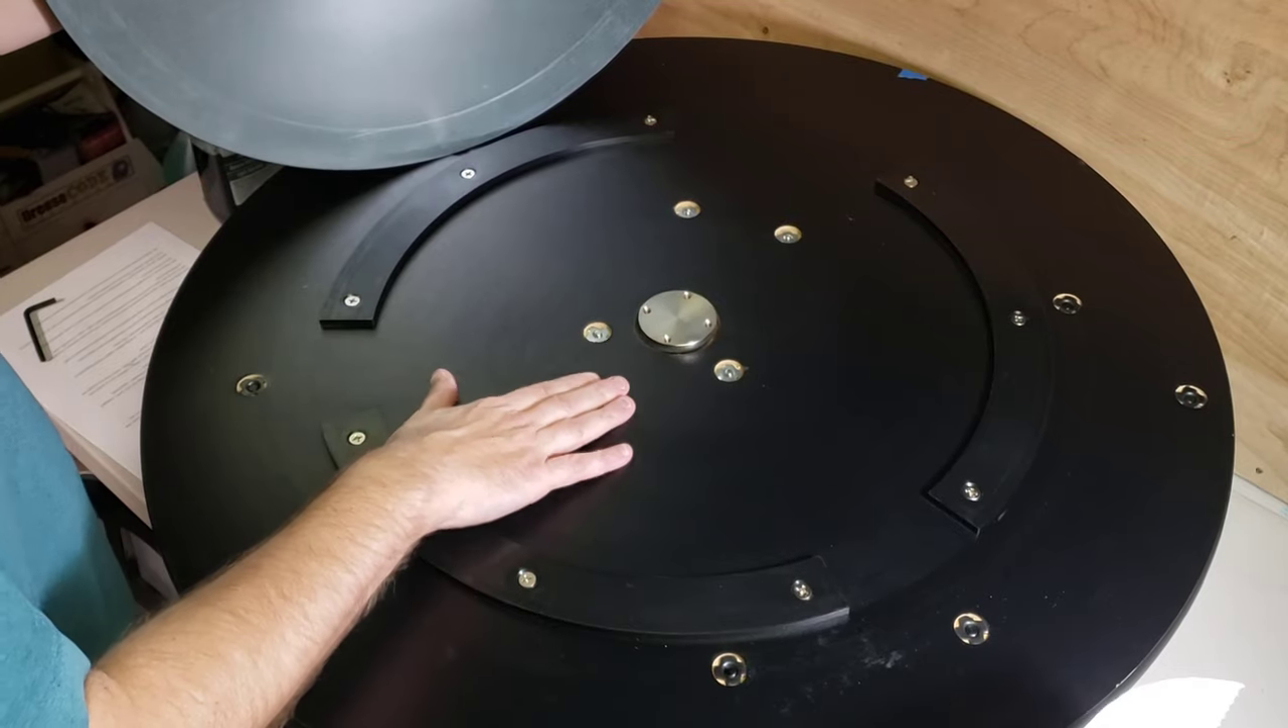We have these three plastic sections right here bolted down.